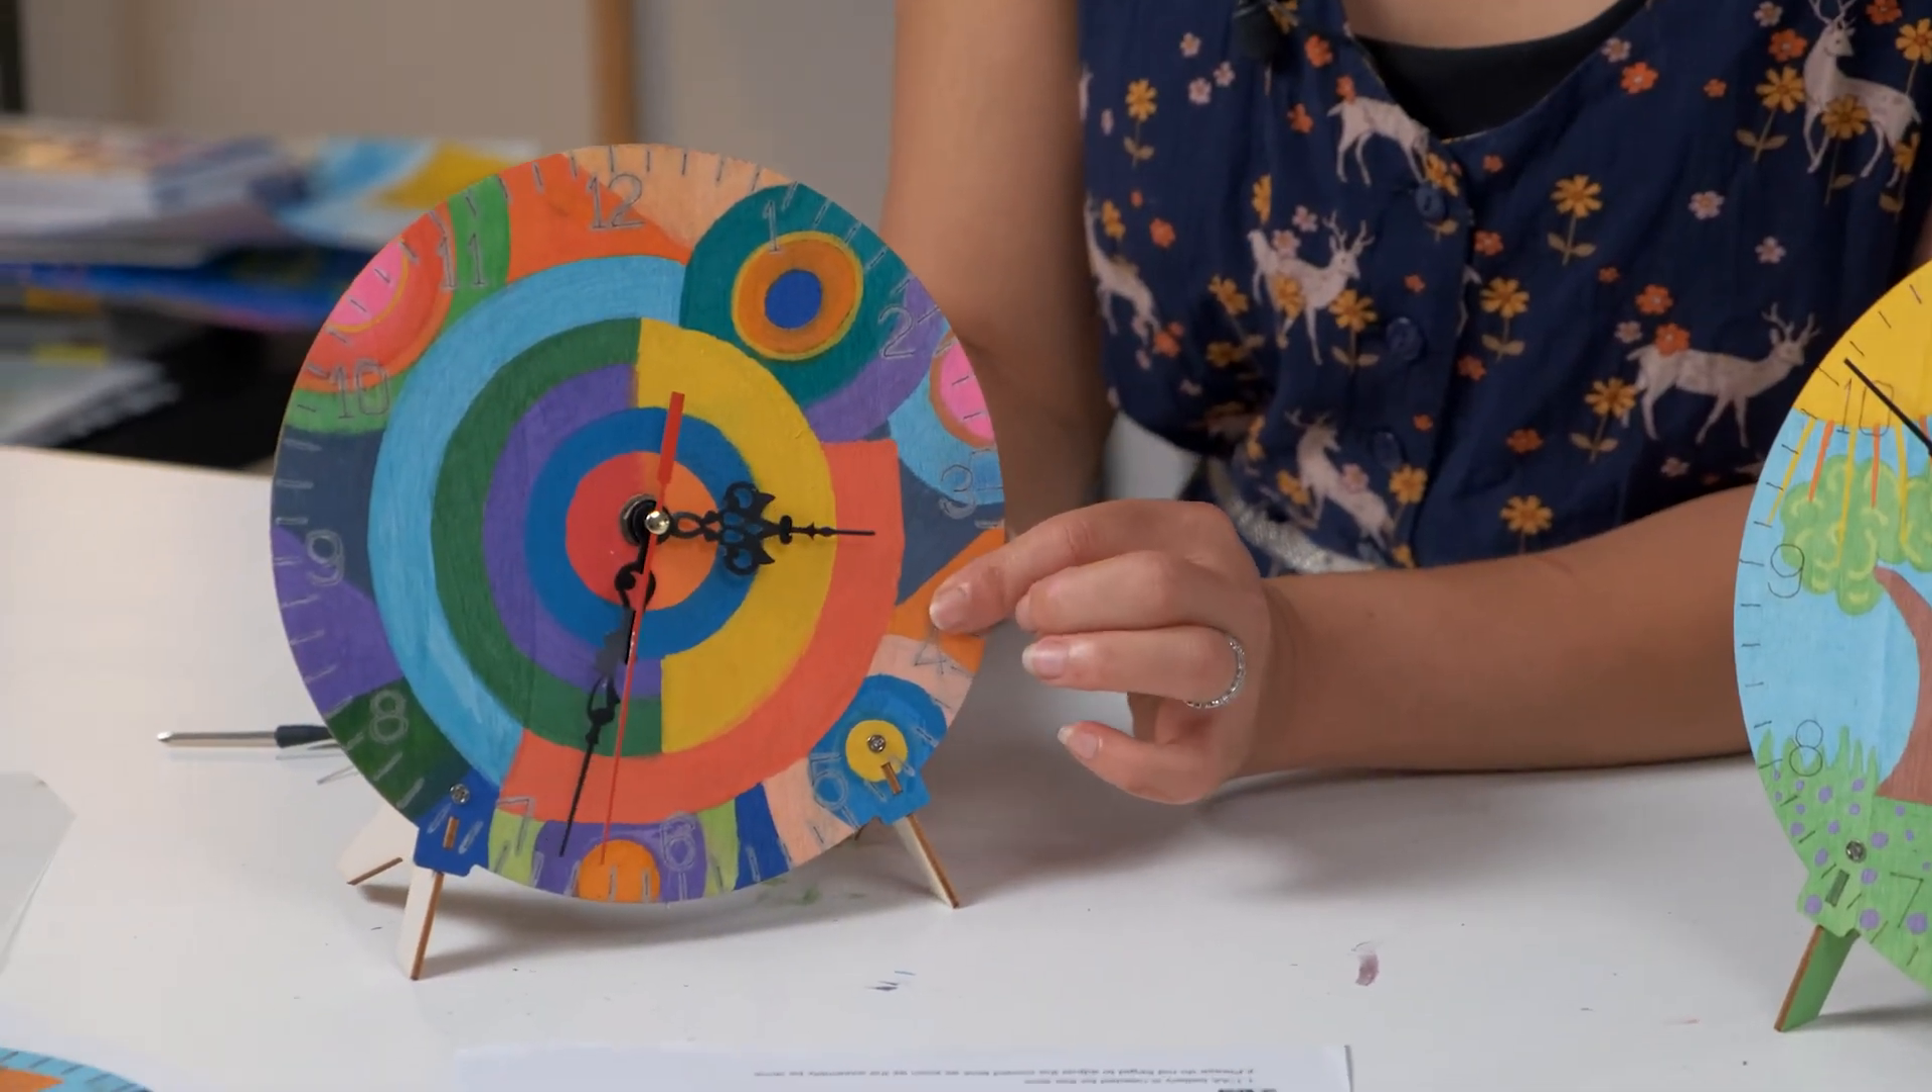So we've got our frame secured. Our clock hands are there and adjustable.